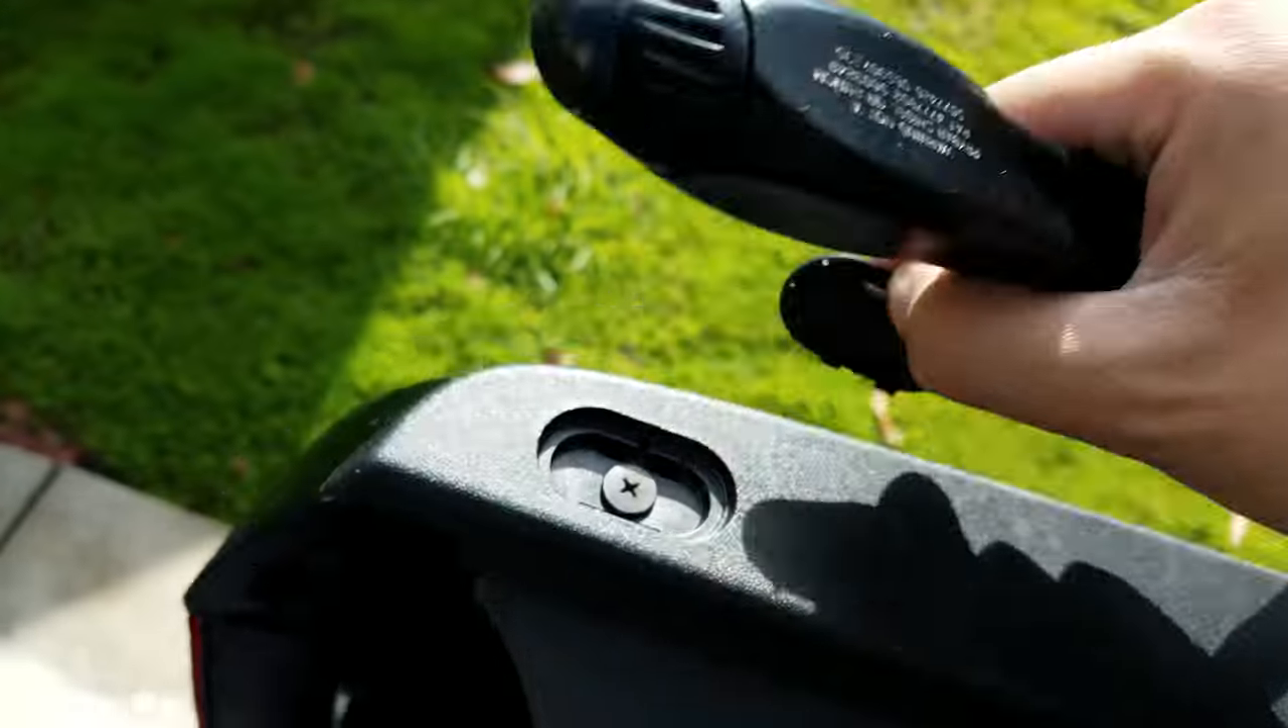So here I just used the flathead screwdriver to remove the cap and there's just this one Phillips head screw that keeps the top panels in place.